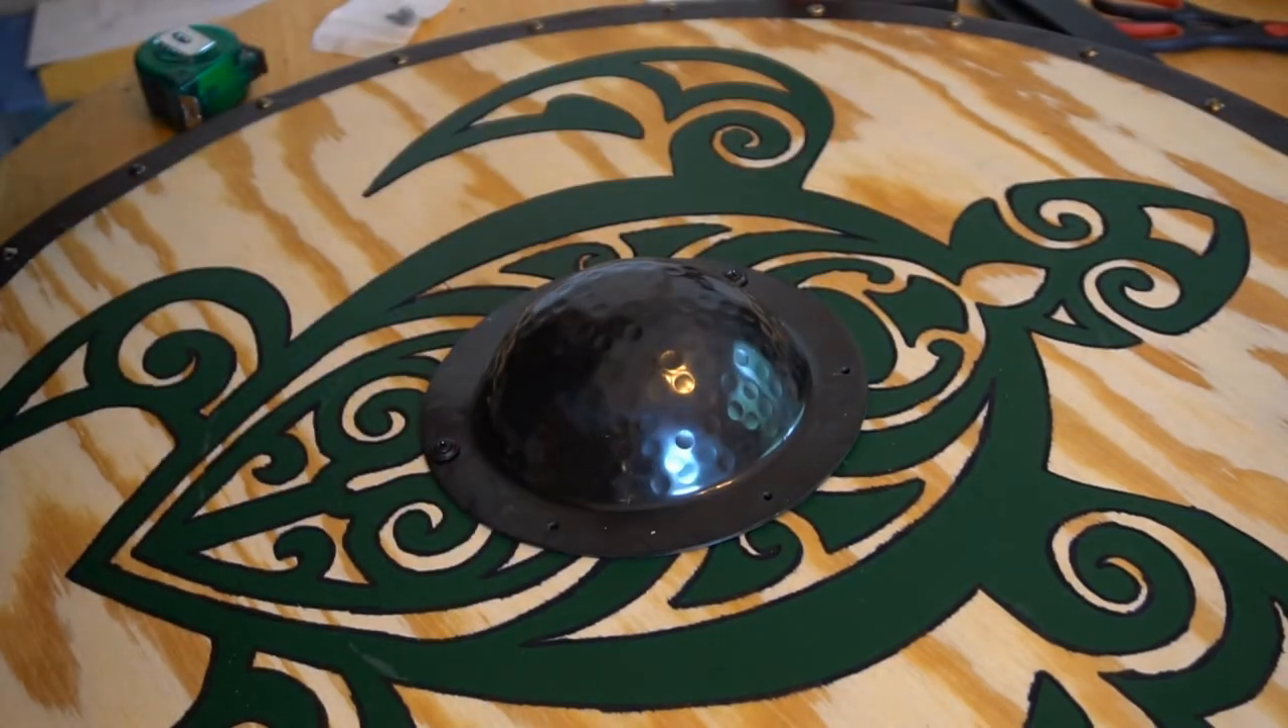Now for the last thing I used a decorative shield boss for the front.